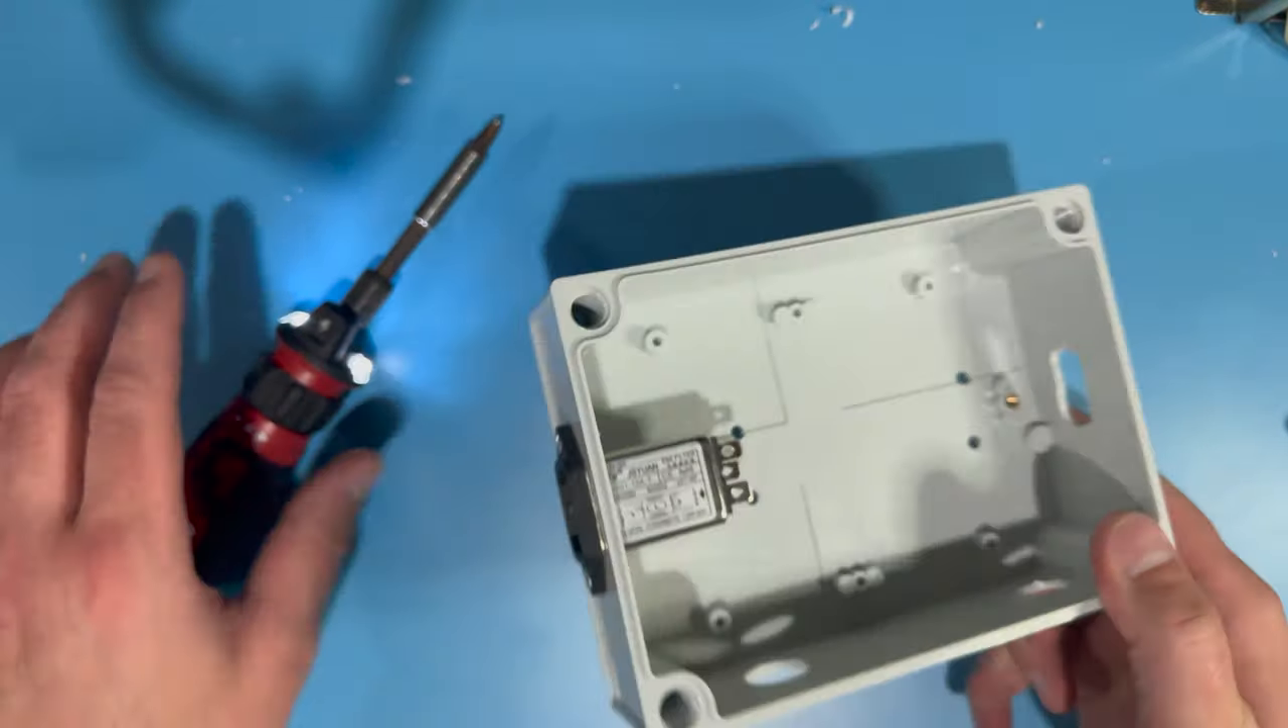All right, that's nice and secure. So there is our power connector mounted onto the side of the cabinet.